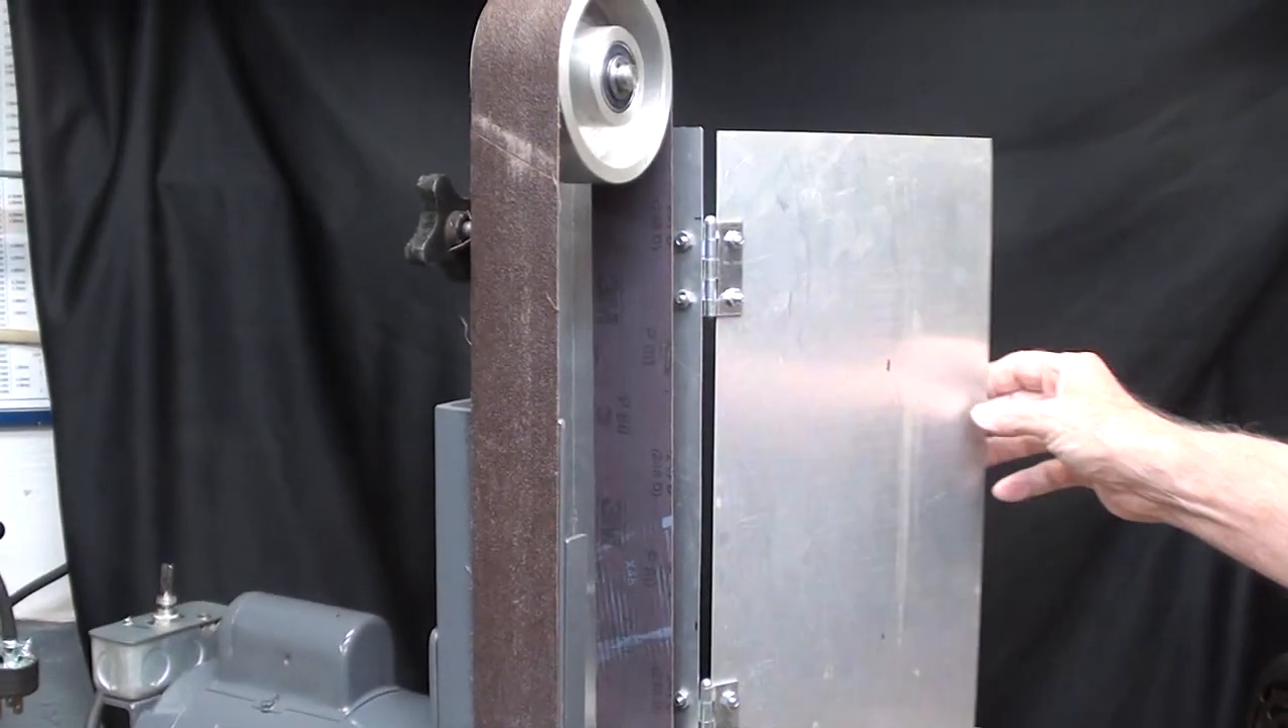All right, so the door is on here, and hi Harold, if you're watching this.